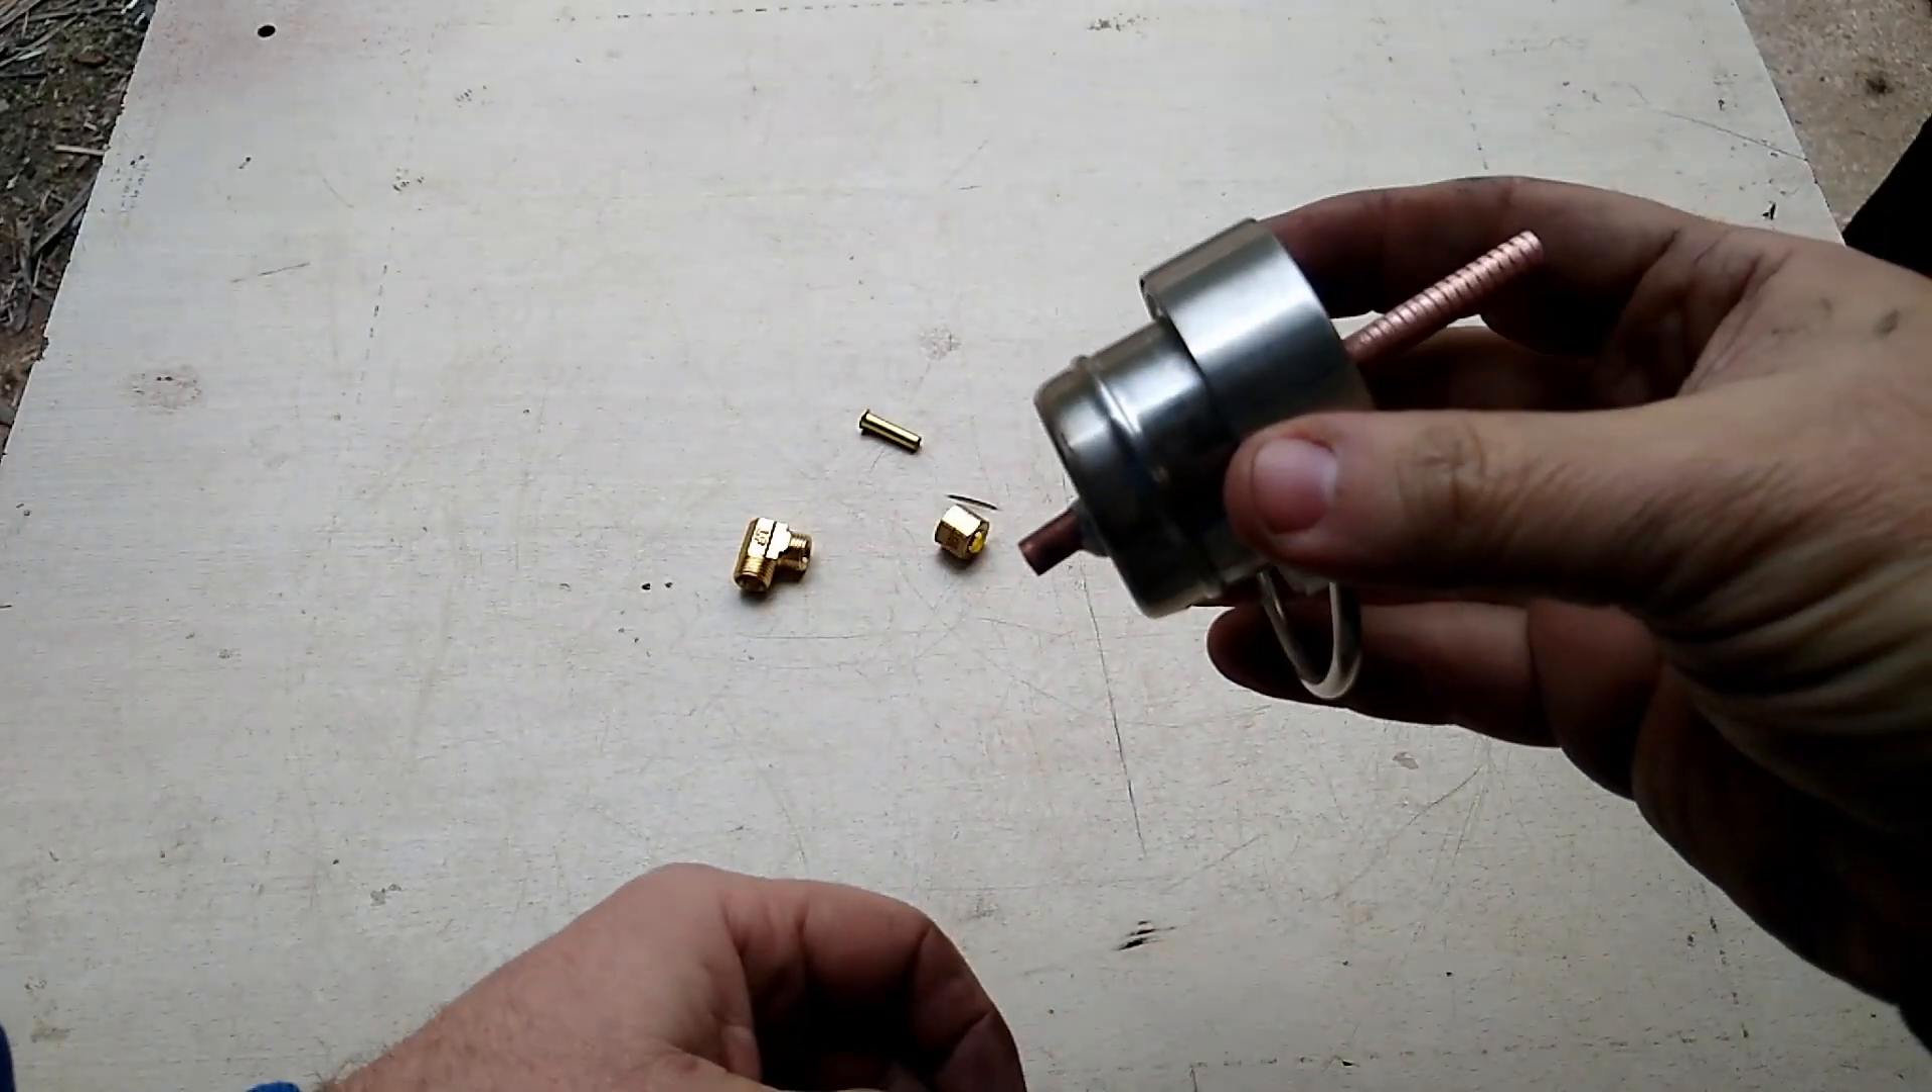Okay well I have a piece of pipe going through the top of the bottle and I tried soldering it so we'll see here shortly in a little while if it actually worked or not.